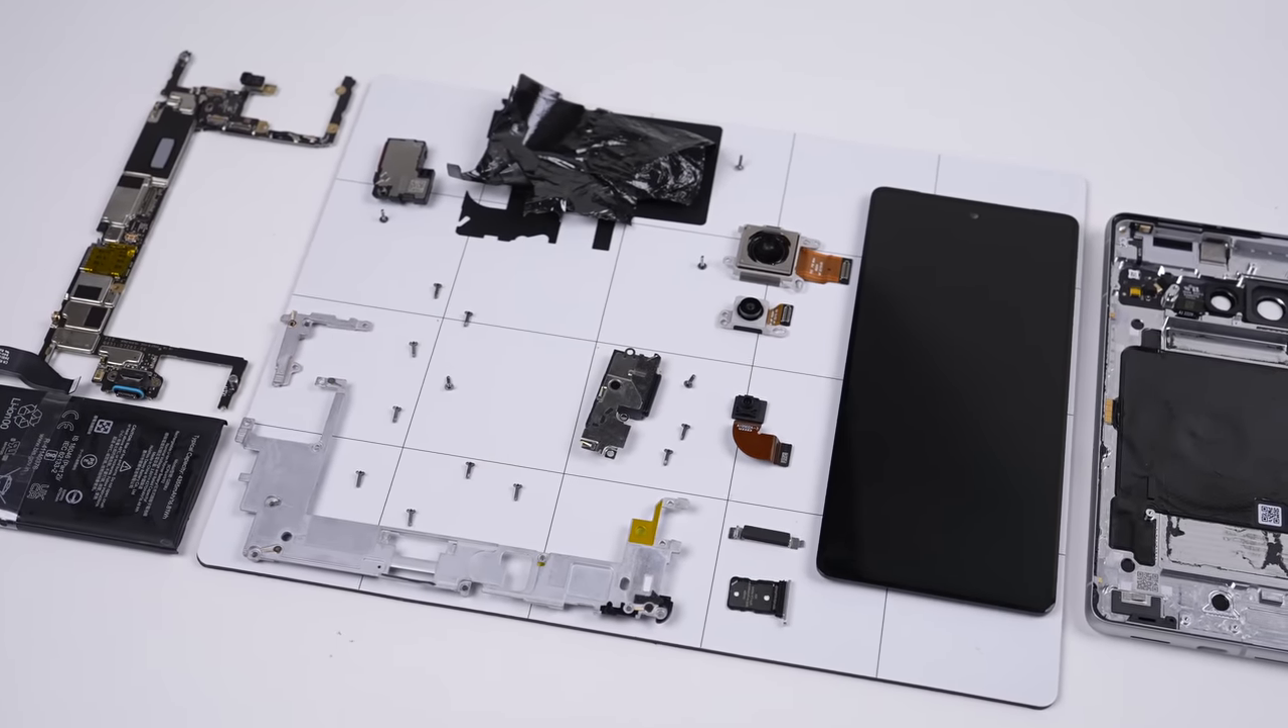With that, we've disassembled the Google Pixel 7. But we're not done yet.